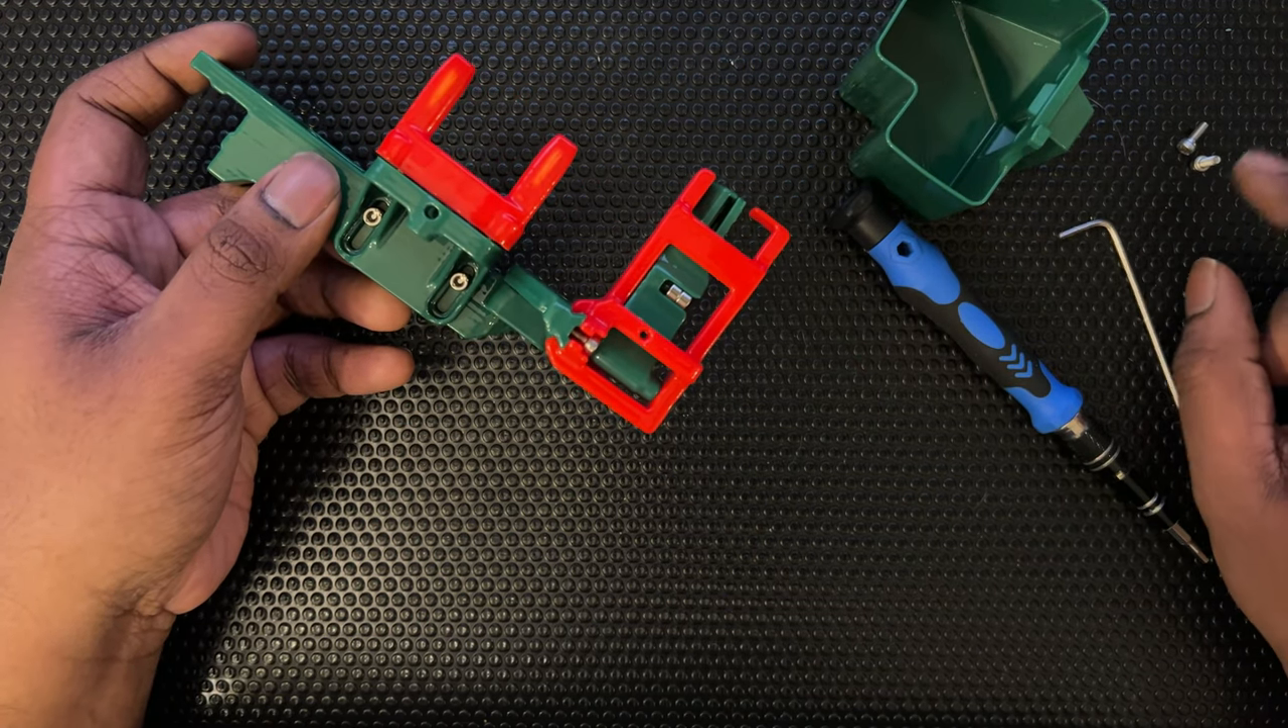I can also see that I still have two screws left two M3 8mms.